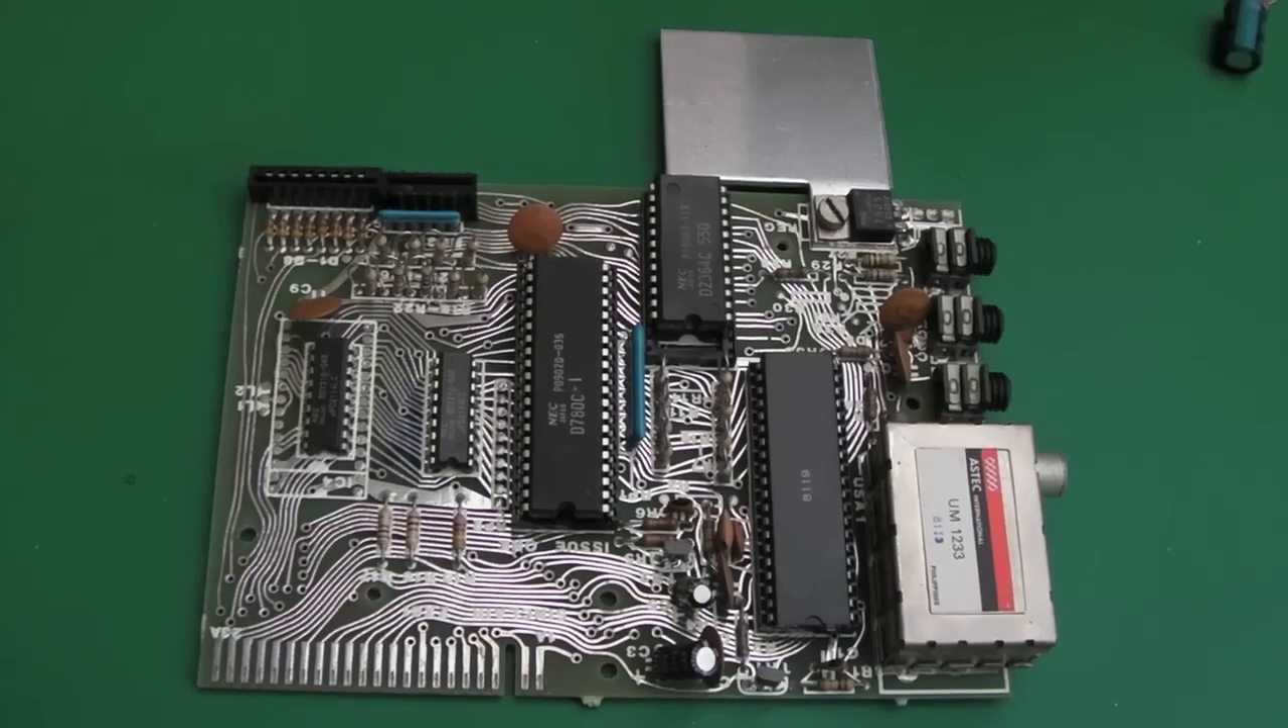So there we go. I've got the board out.